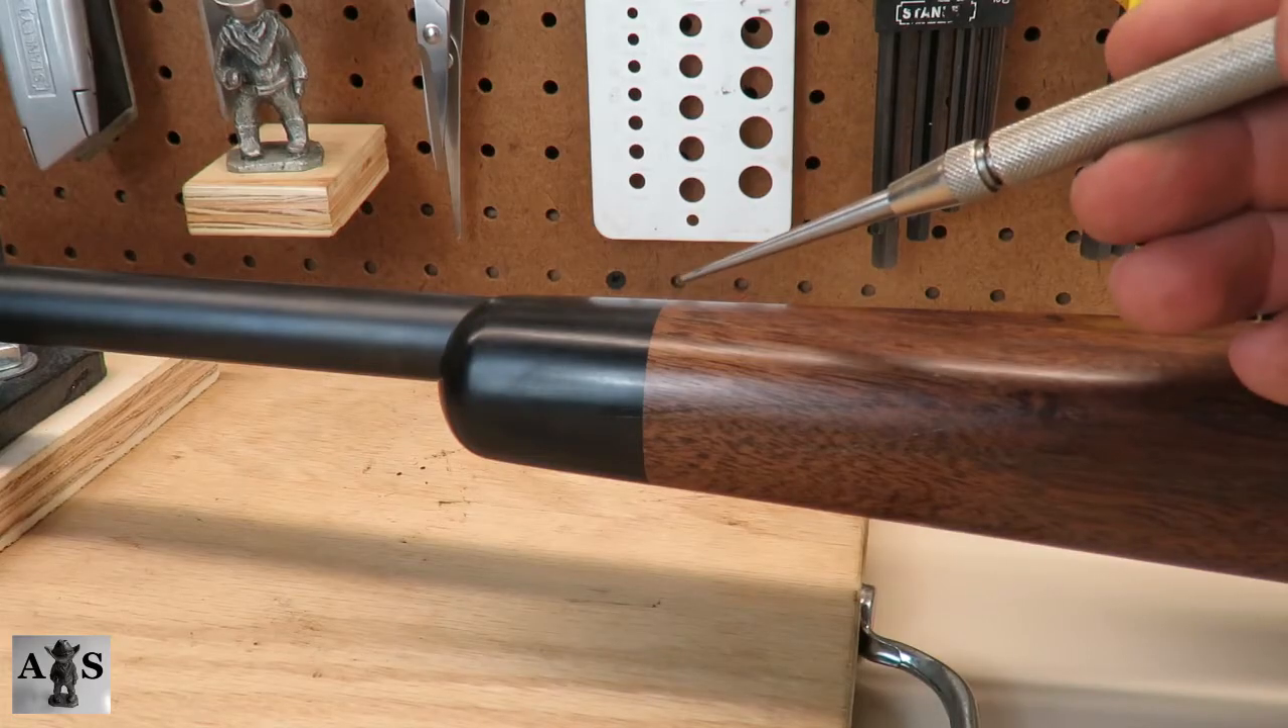As you can see the ebony tip fits flush with the walnut stock.